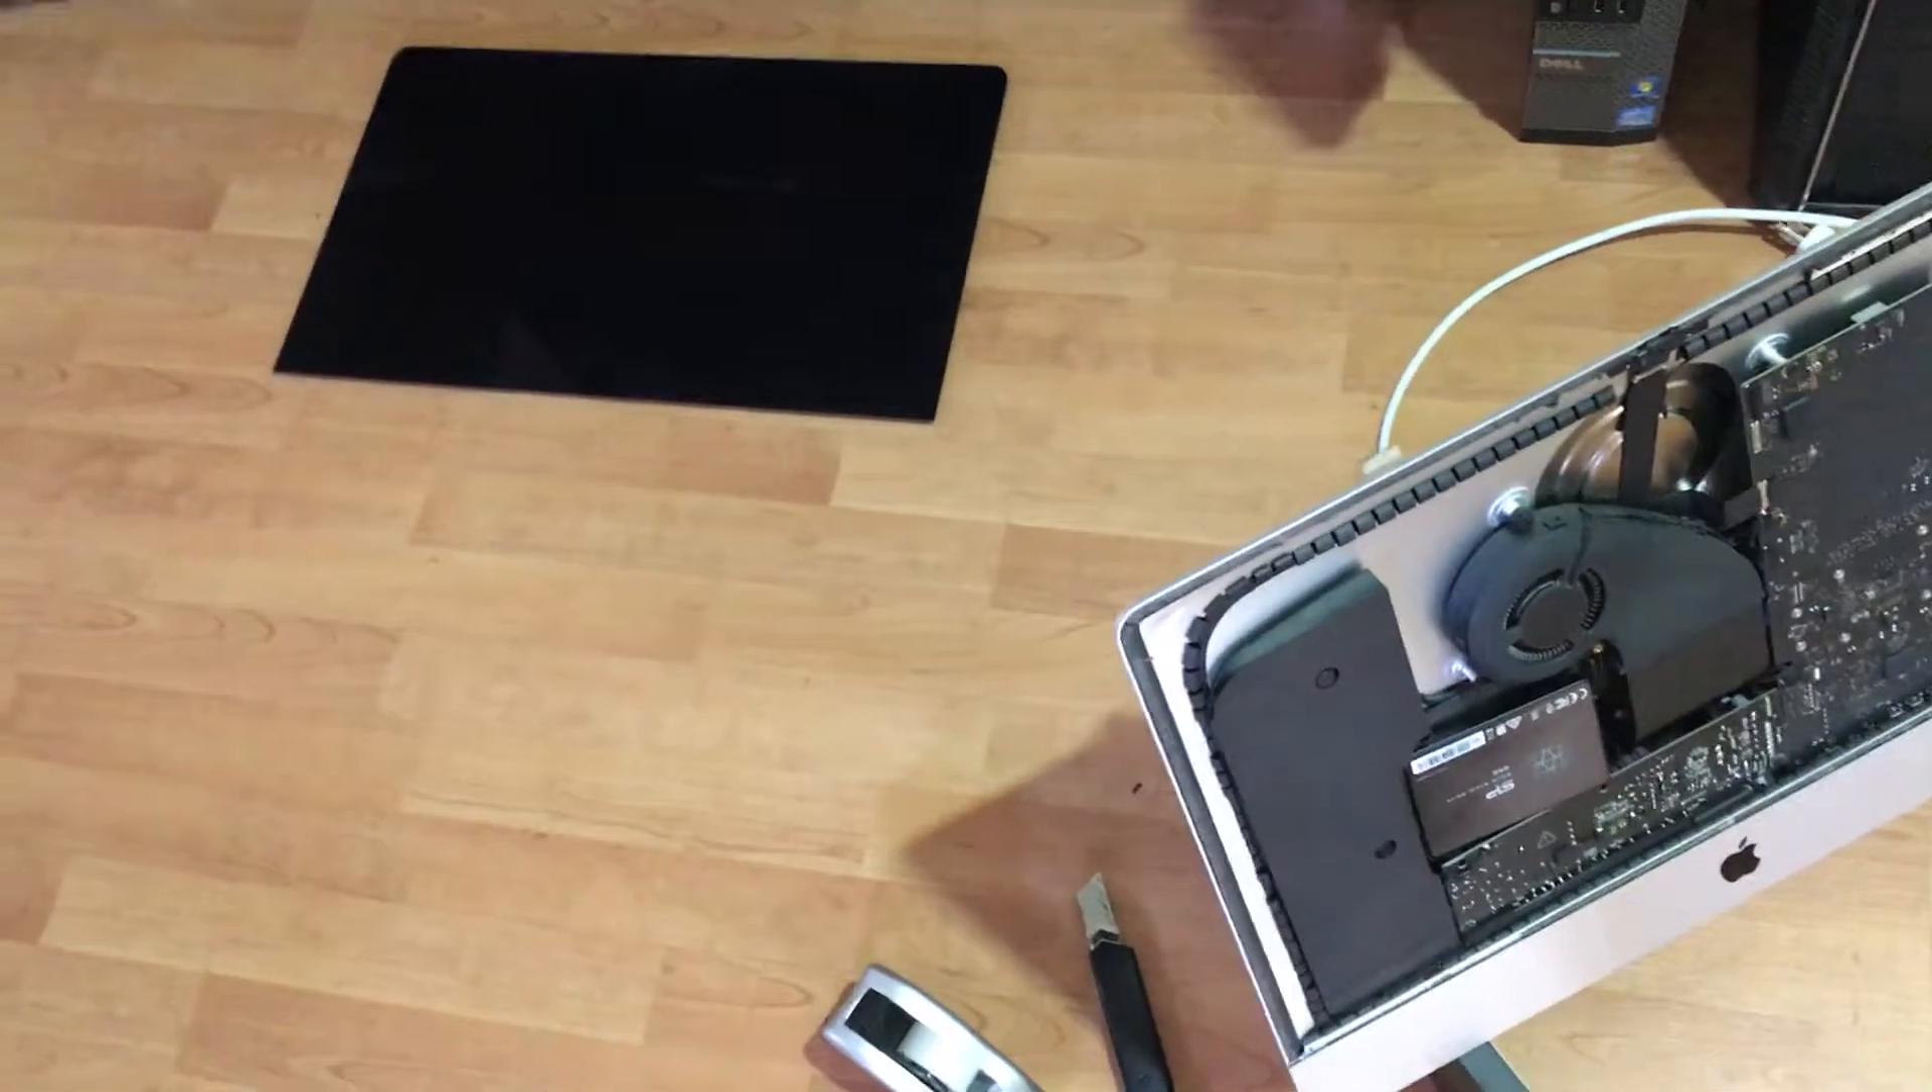I successfully took off the display.